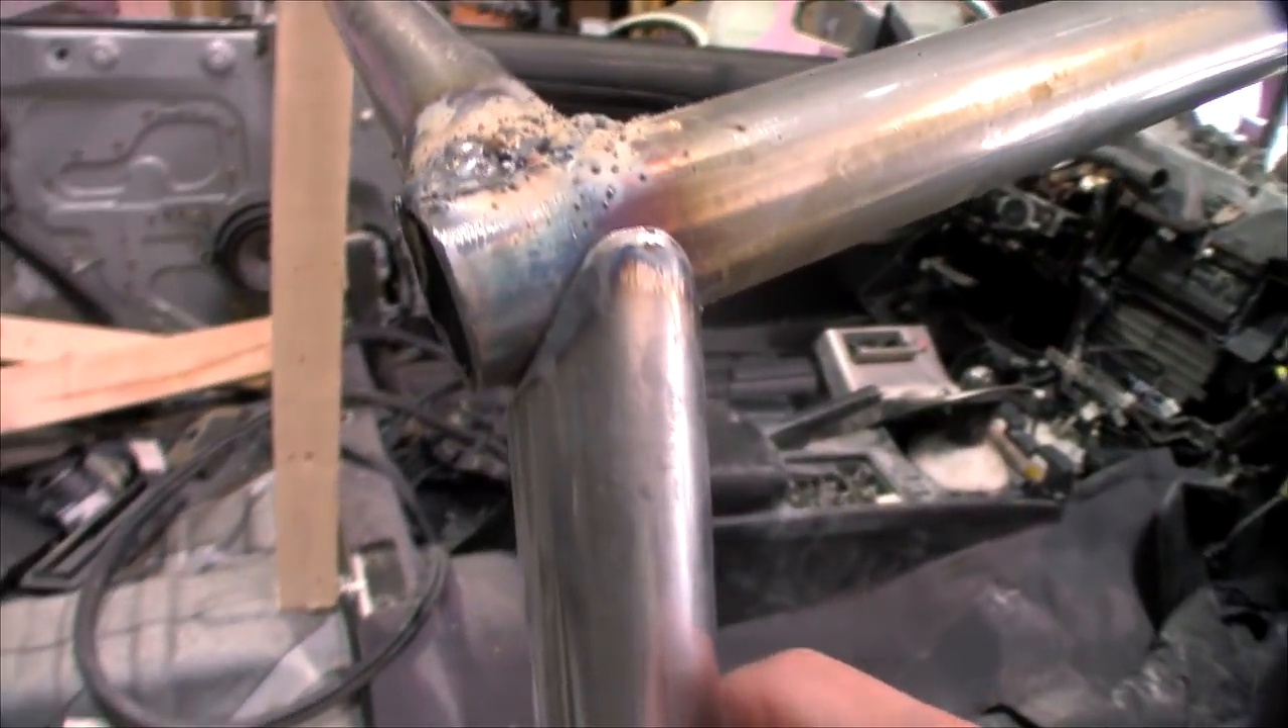Okay so I have one post notched up and it seems to fit pretty well.